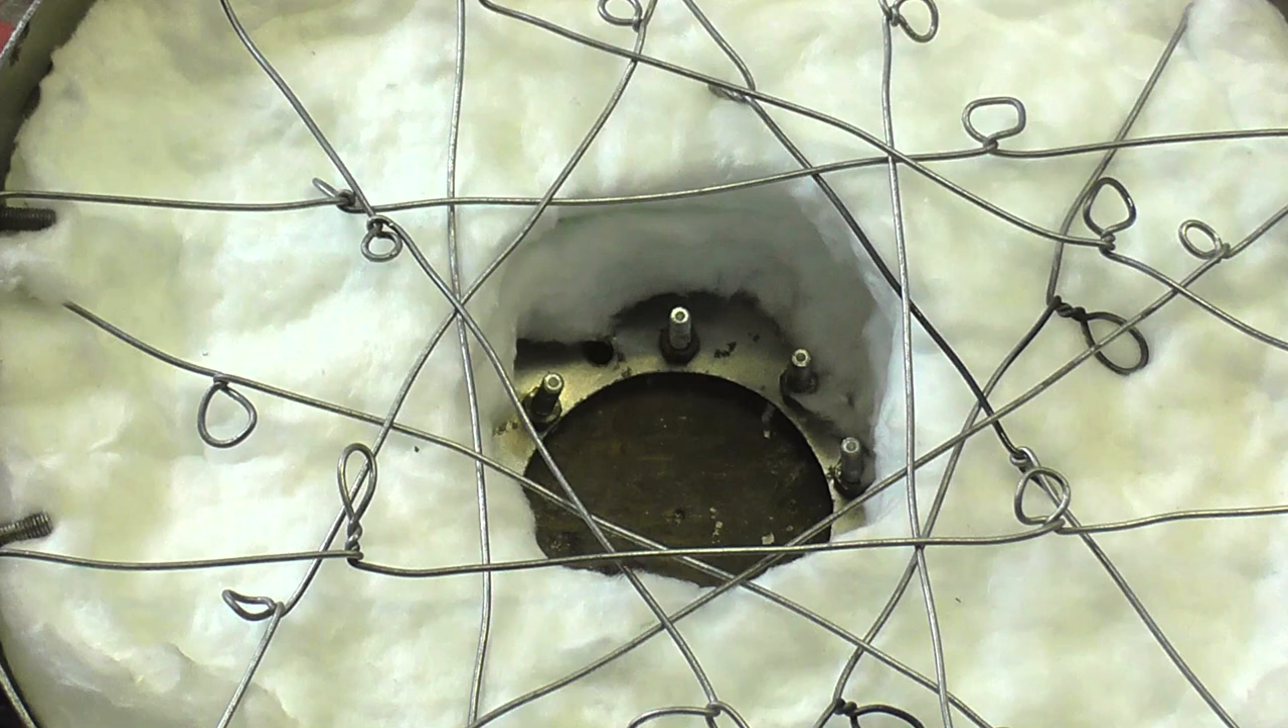I also put bolts around the hole to provide extra hold for the refractory.